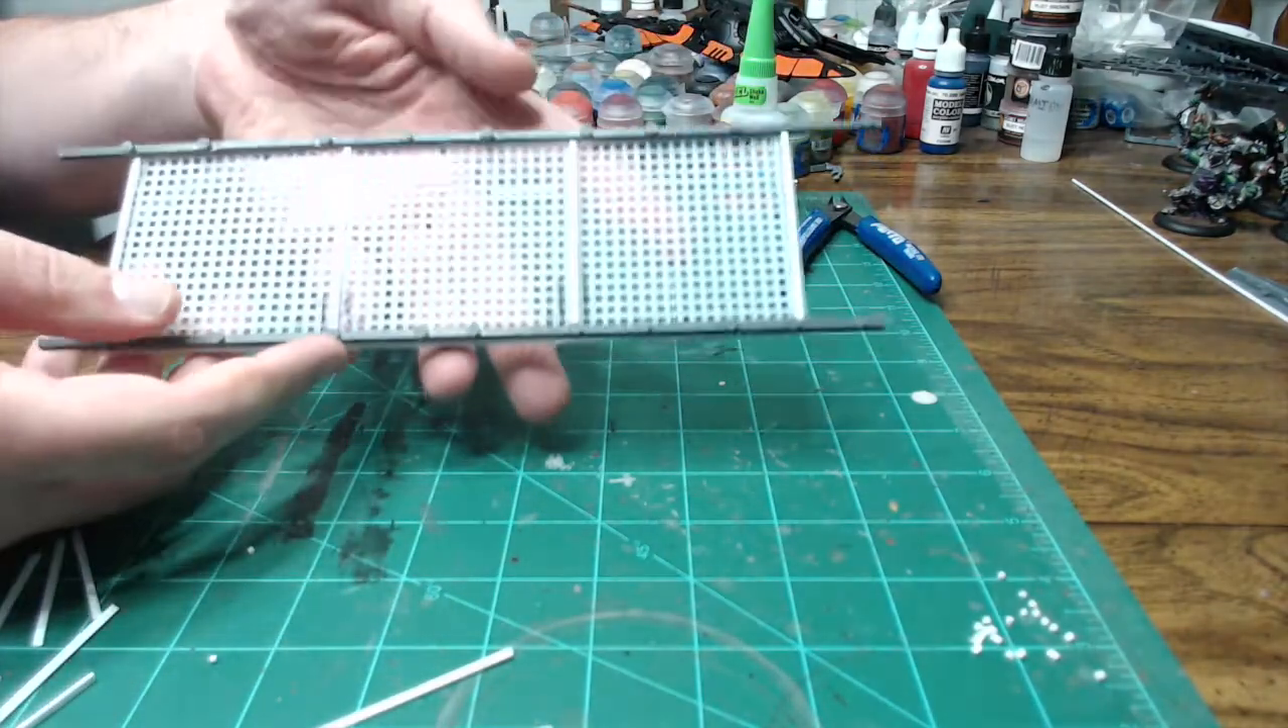All right, so now we've got our cross pieces all glued in, as you can see there.